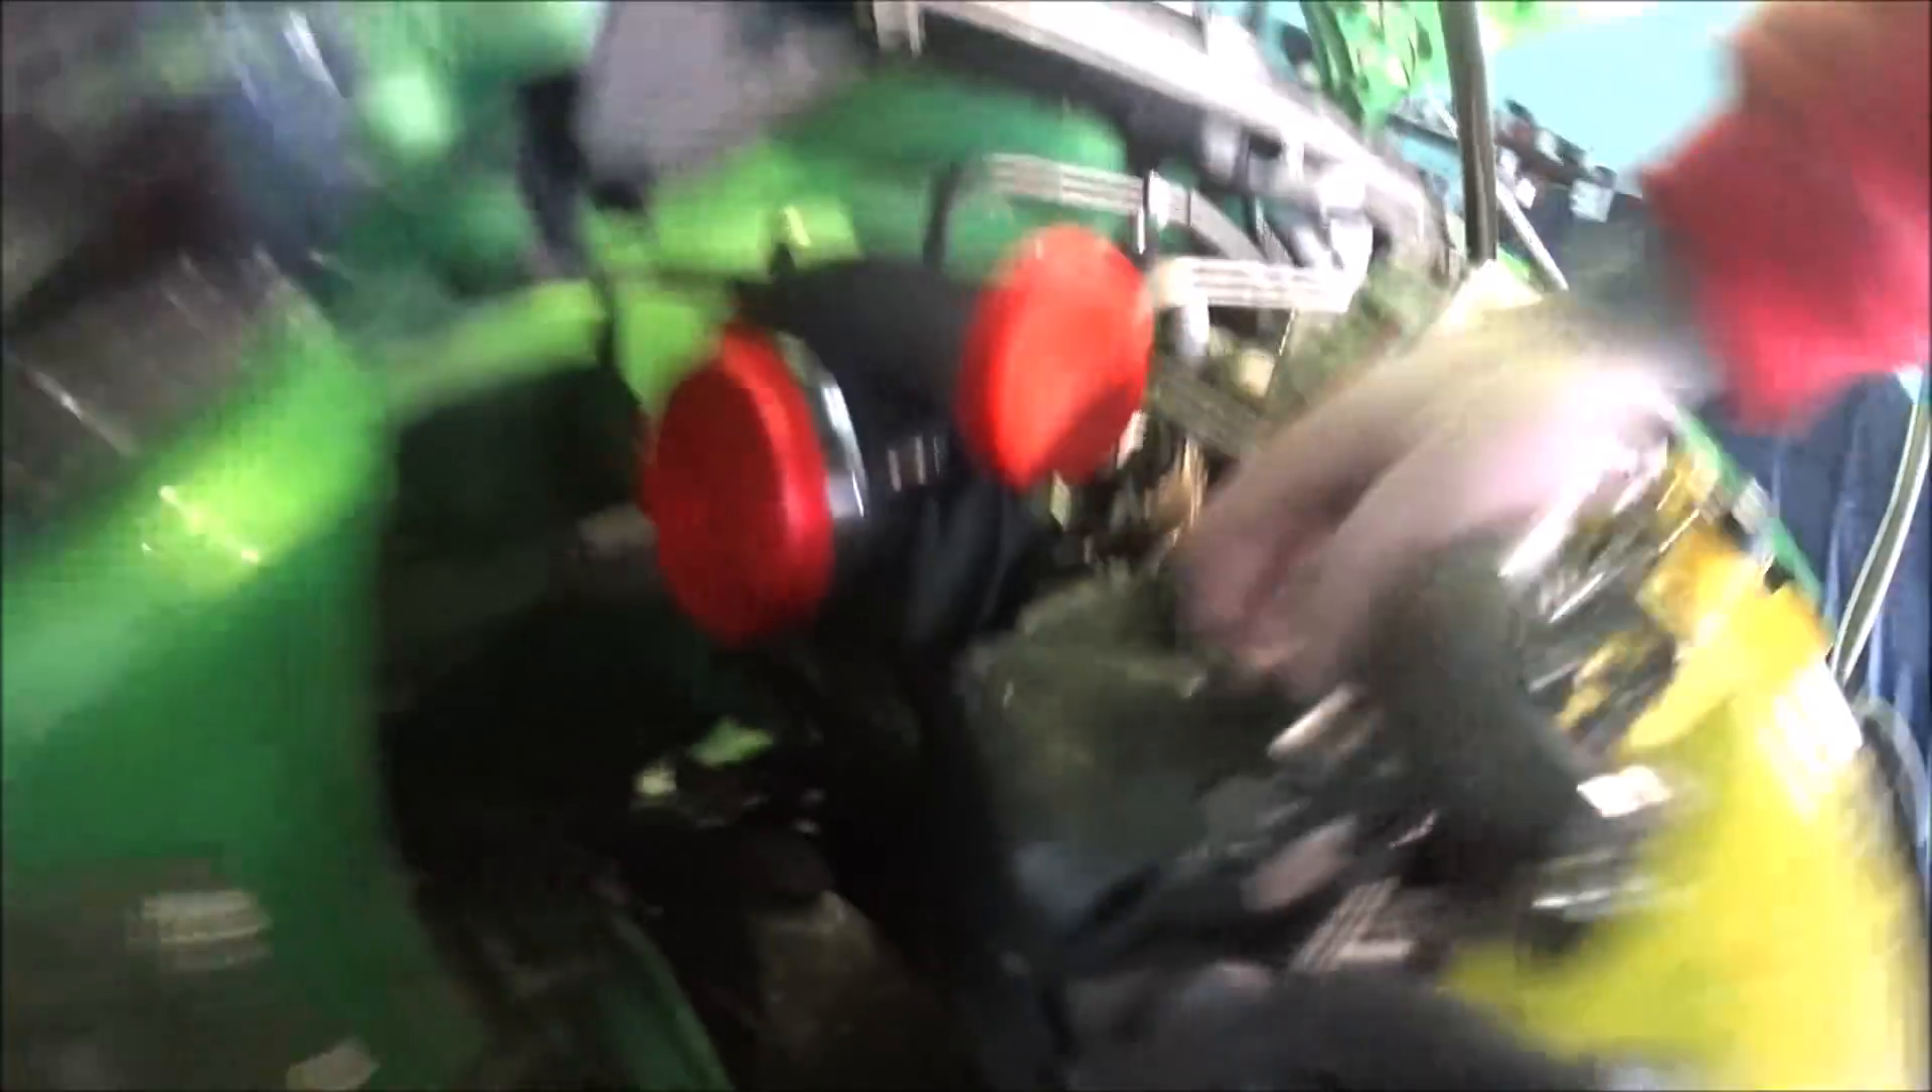Die Kappen sind noch drauf. Die nehme ich jetzt gleich runter.